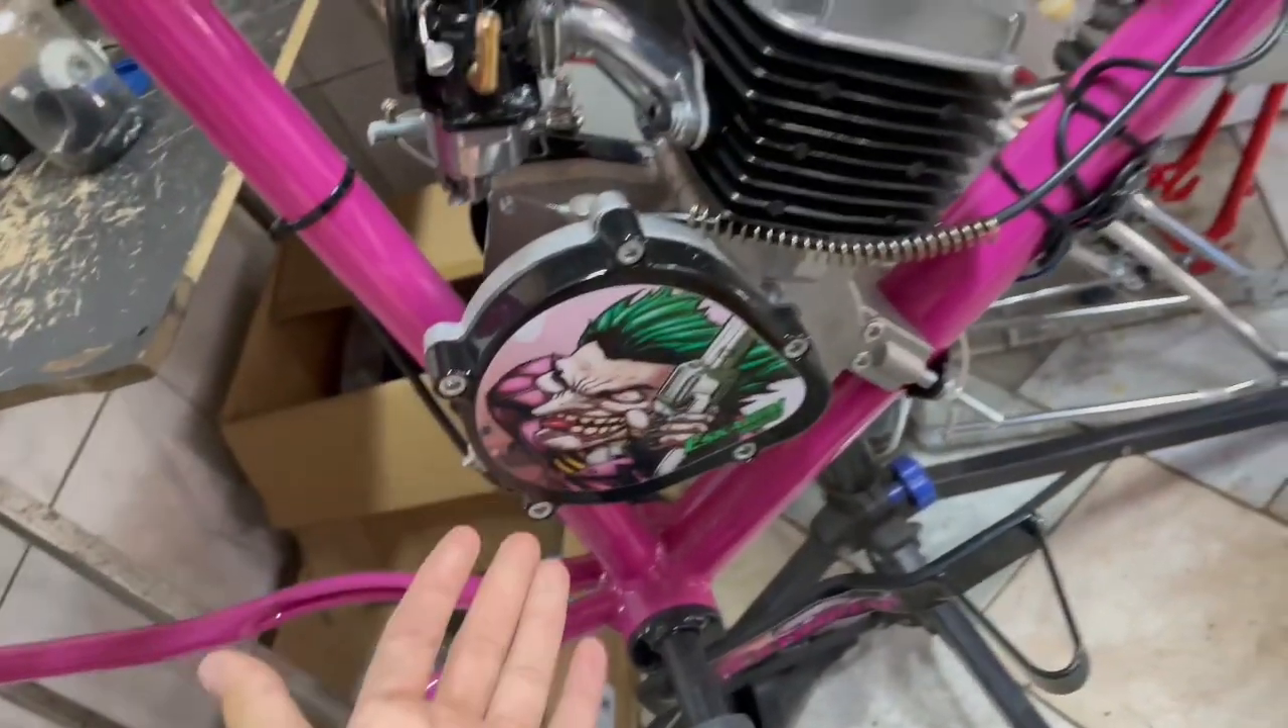Já coloquei as tampas. Já coloquei o motor na bicicleta.